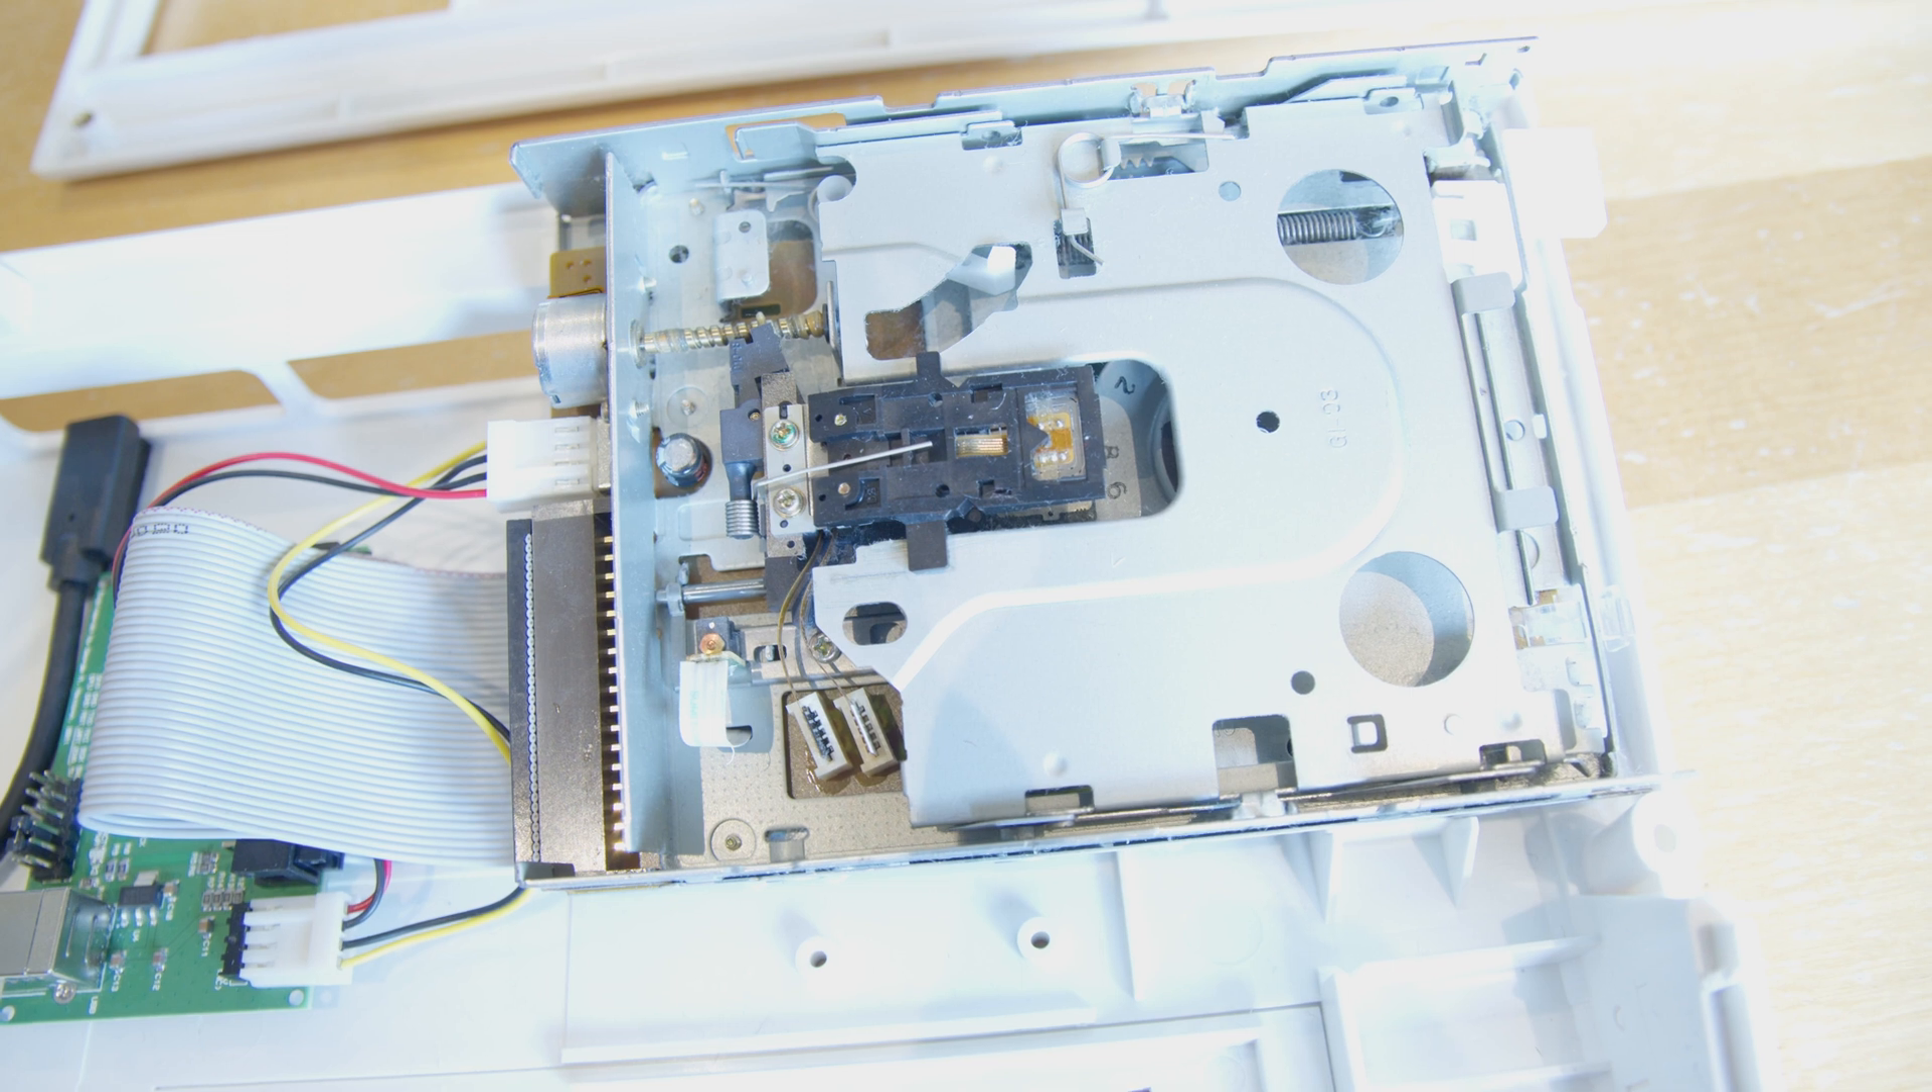Now for now I've removed the top panel.